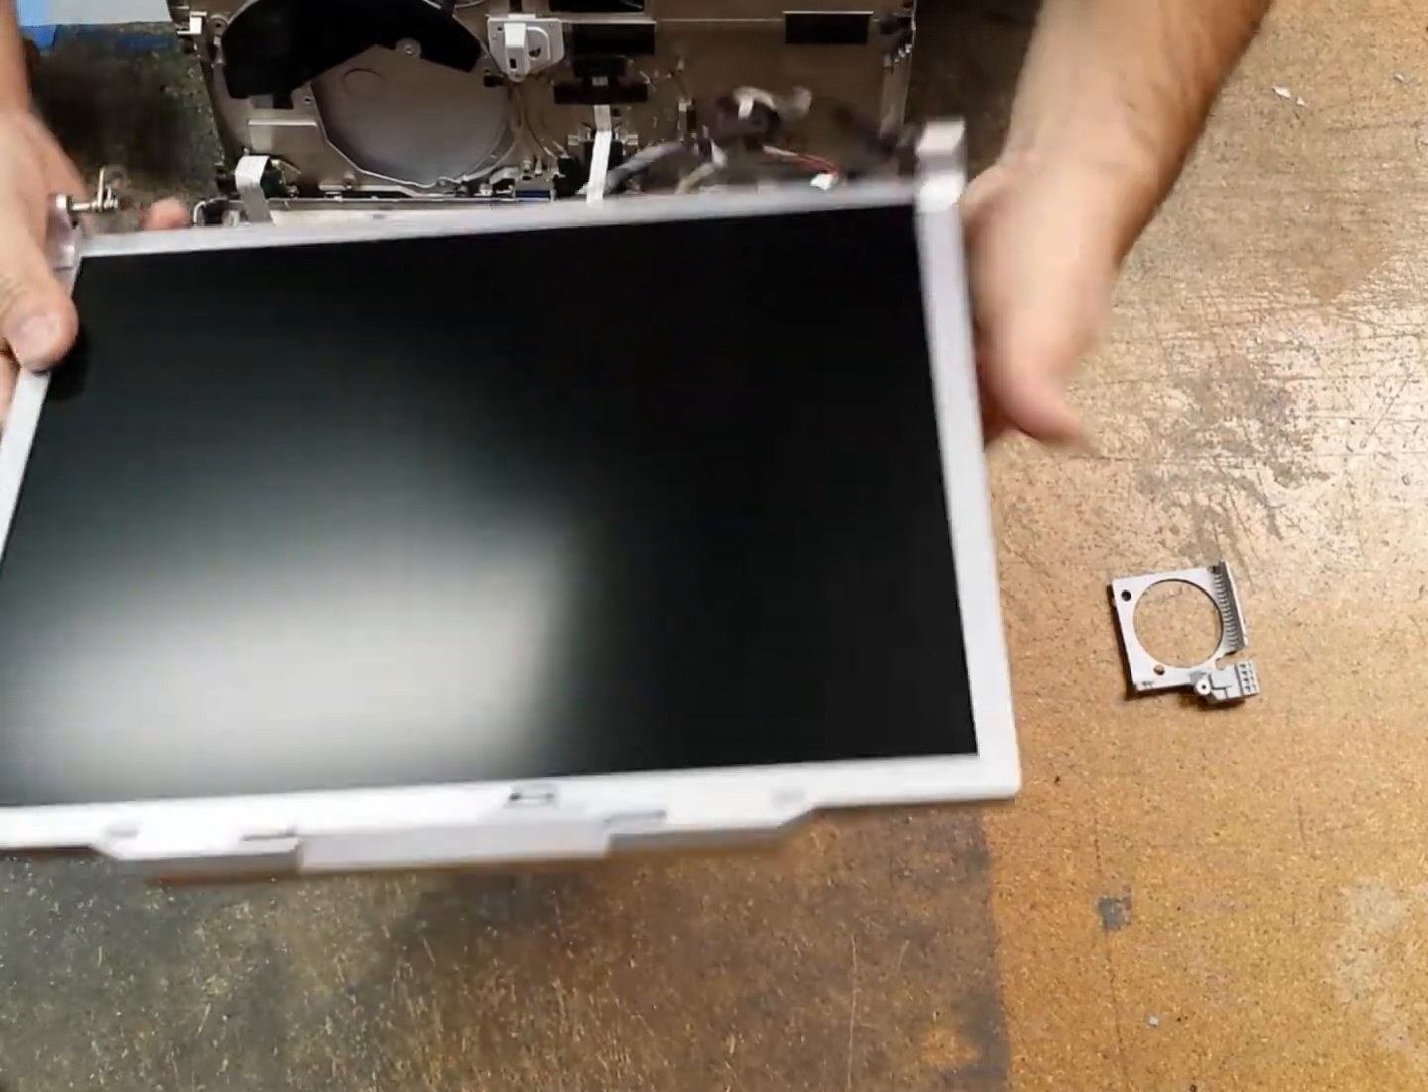So, now we have our LCD assembly out from our CFY5.